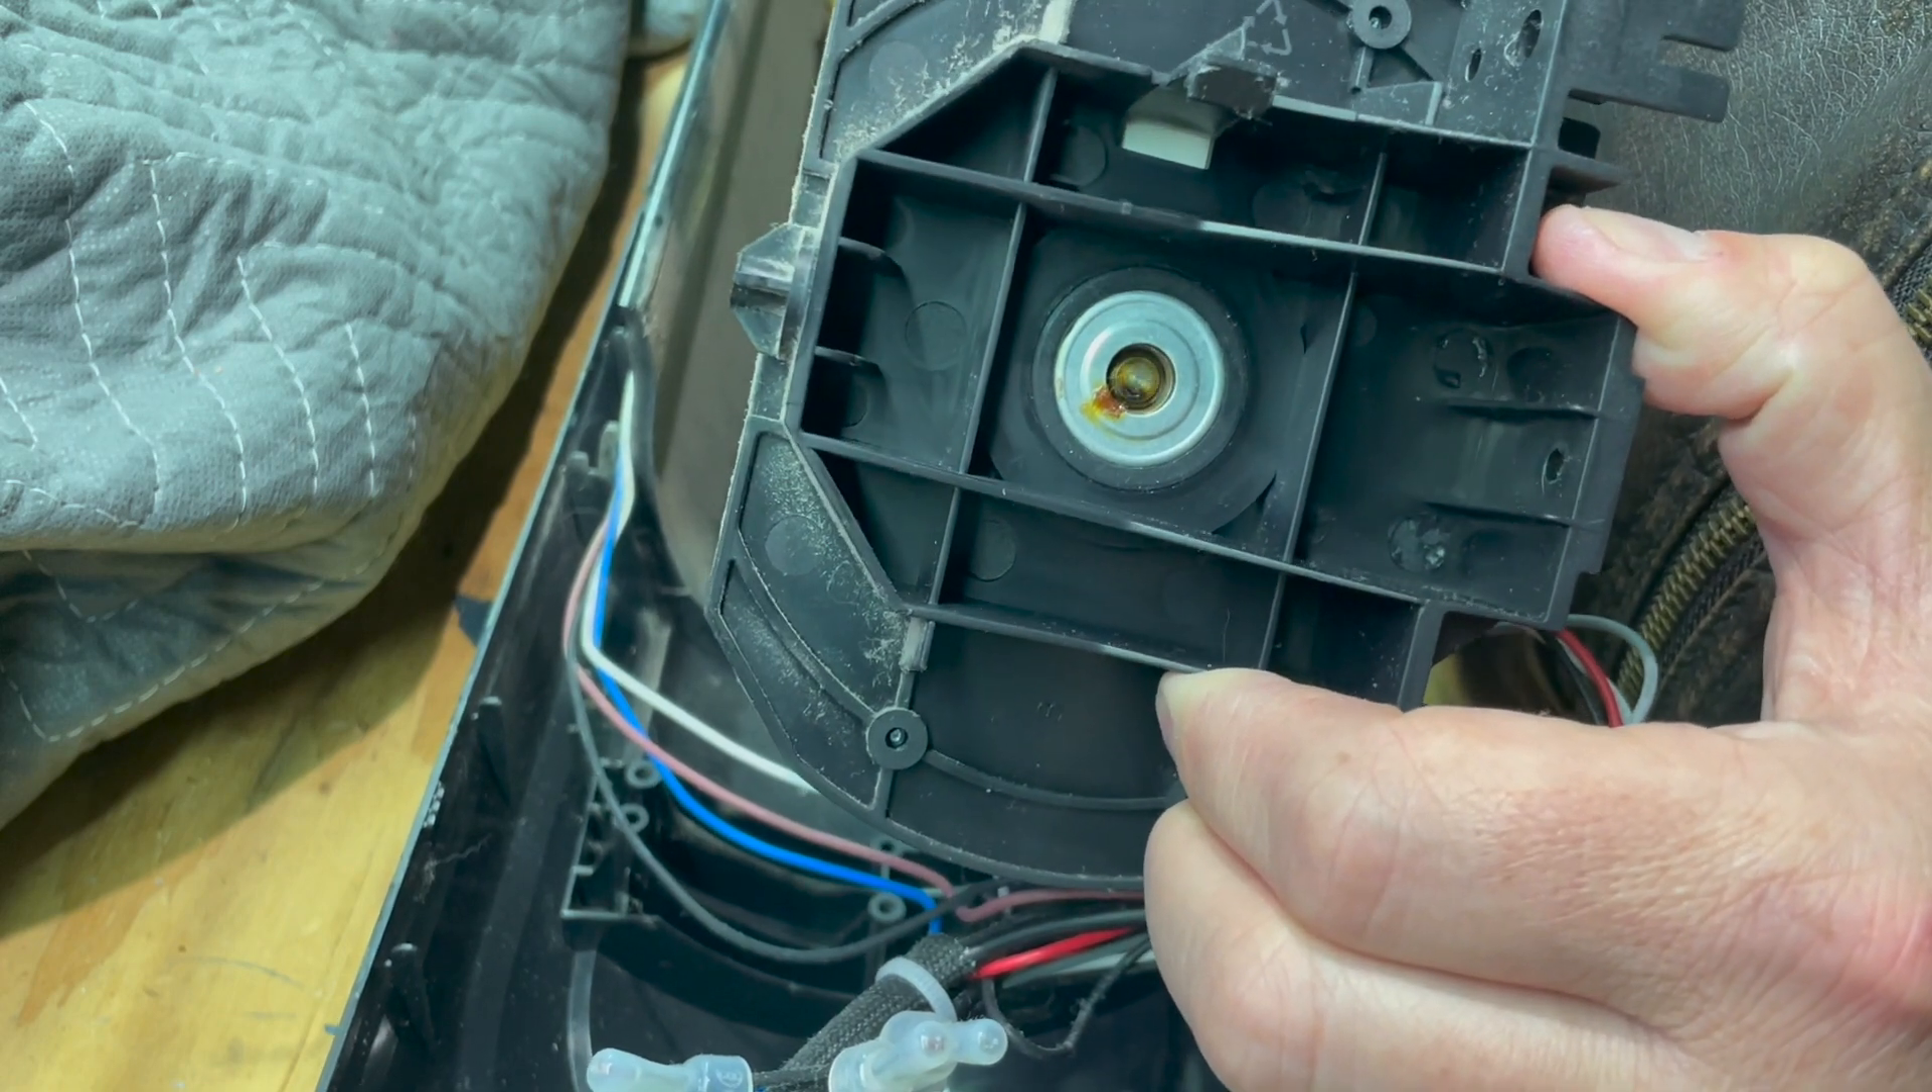Now we have full access to that loud little bearing.